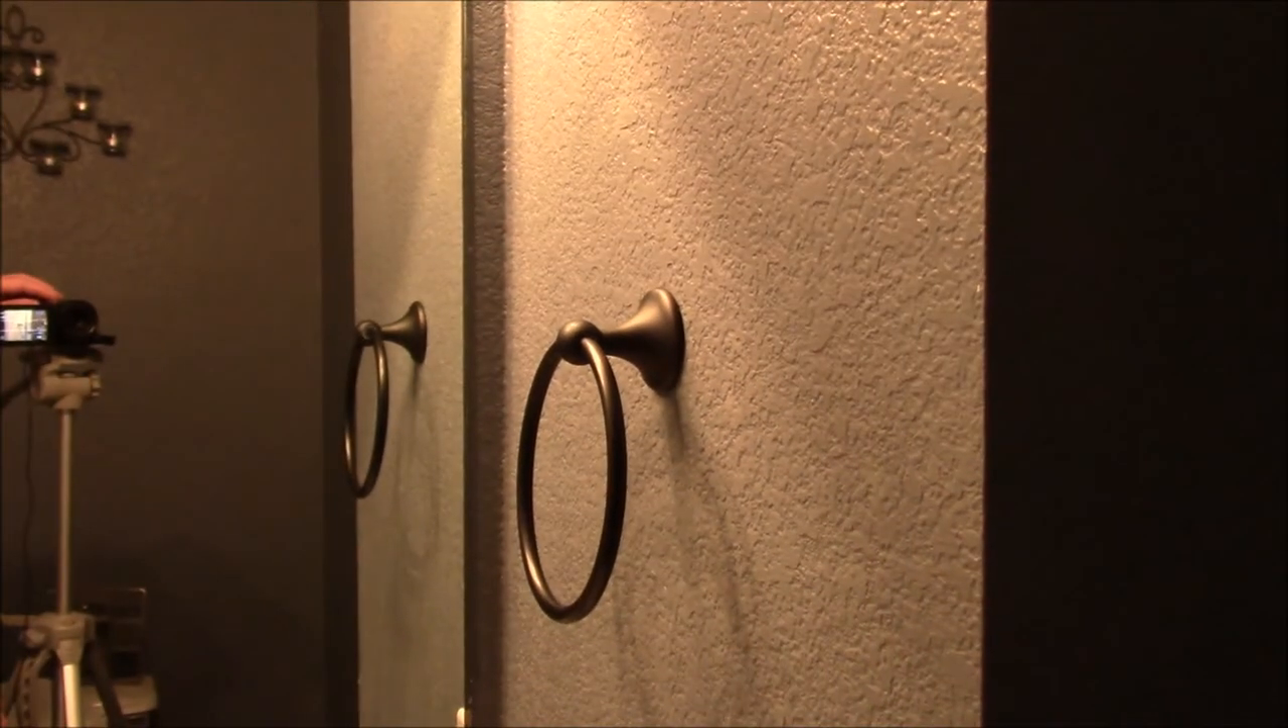I'm done with the mounting of the ring.